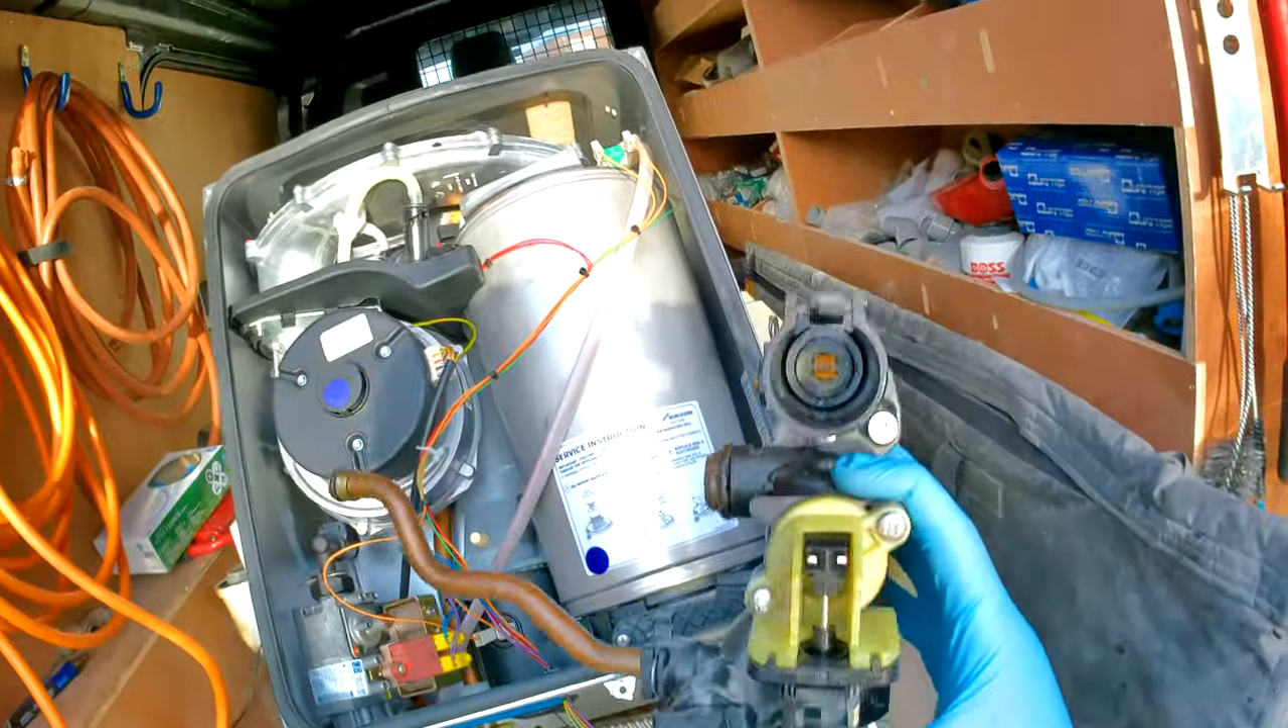Okay, and that is your return manifold out.